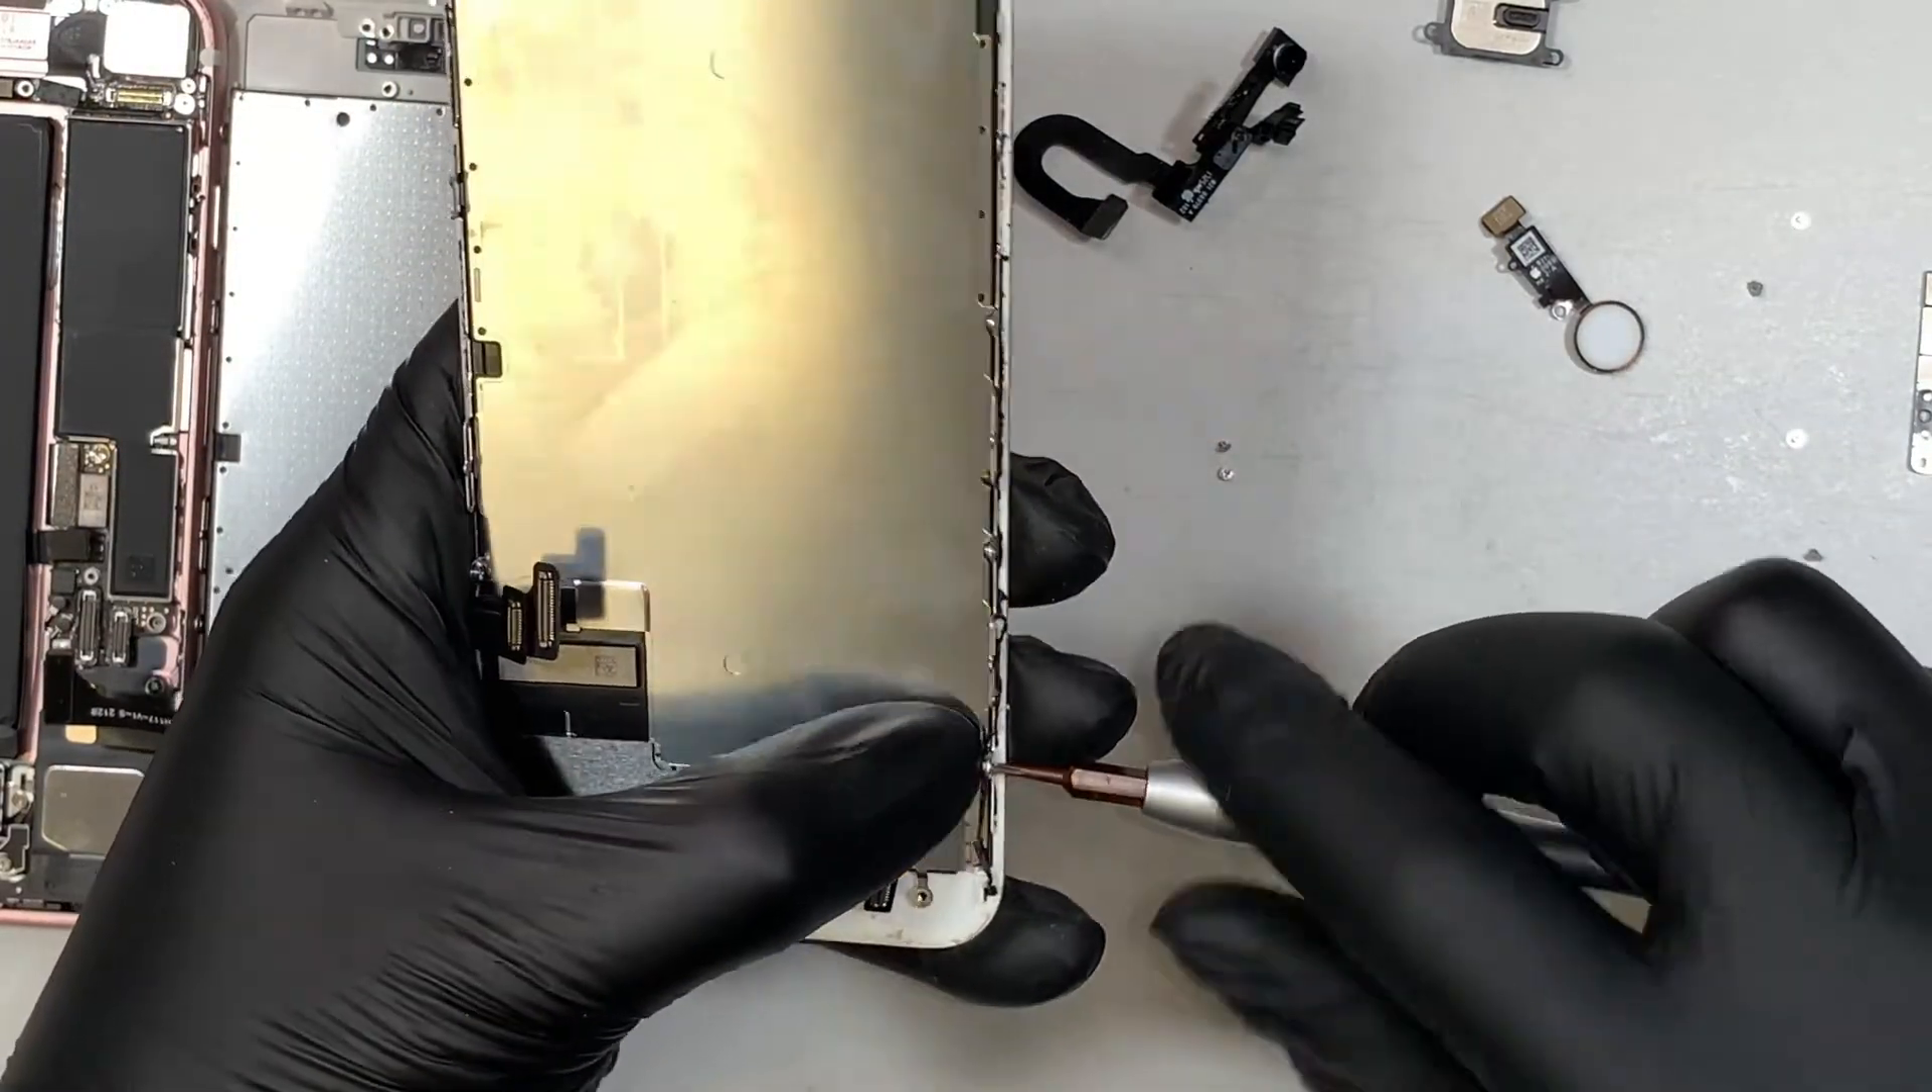We still have to remove the back plate.